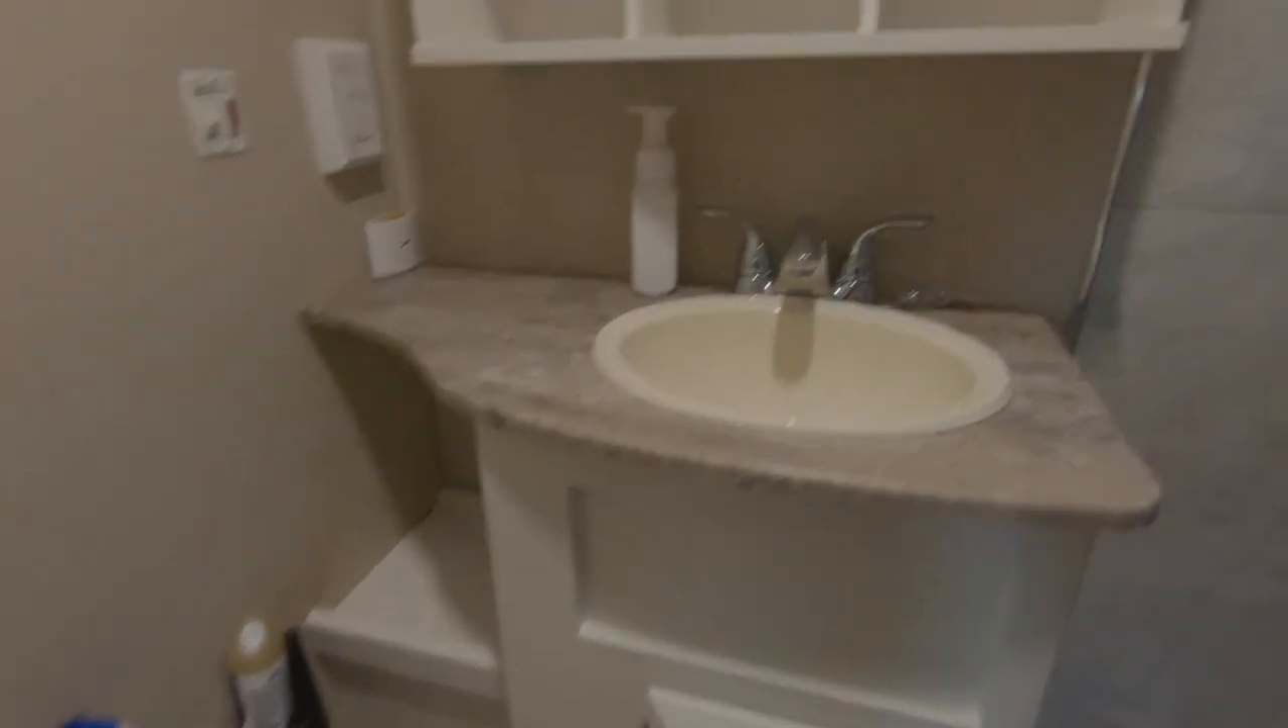The new faucet's on.